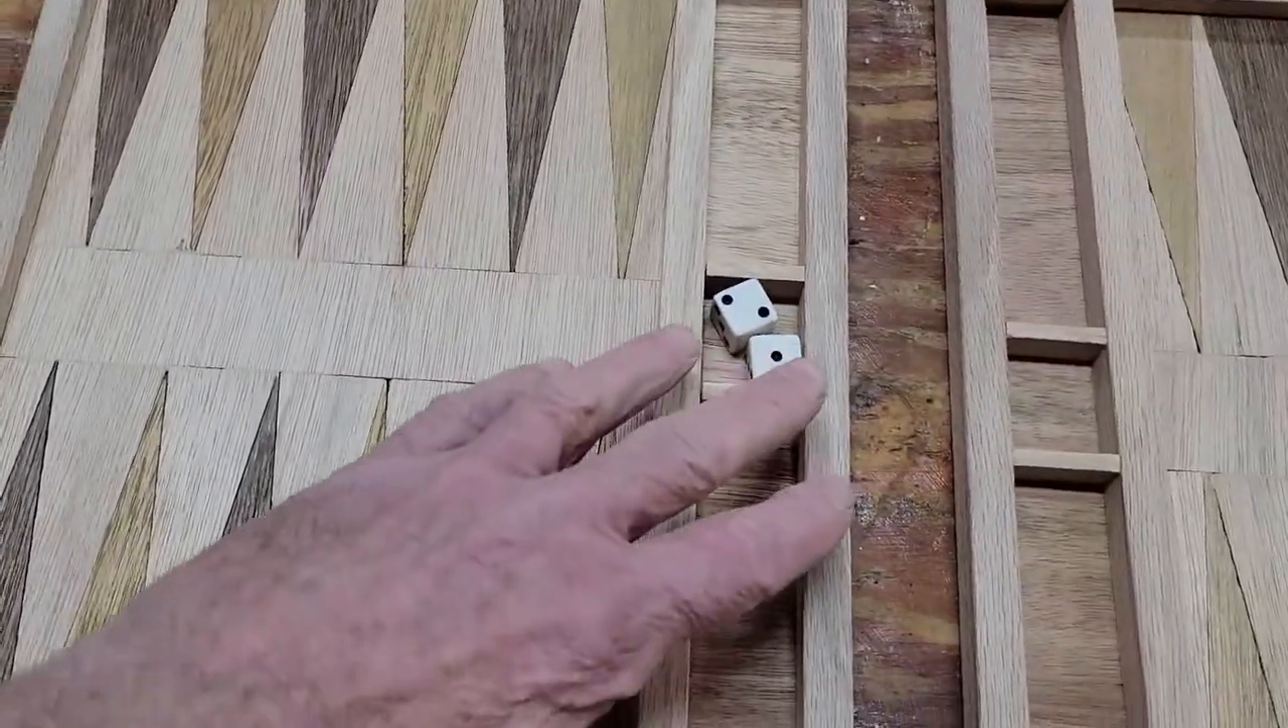I've put a couple of little dividers in here to hold the dice and then the rest of them will fit in this part here.